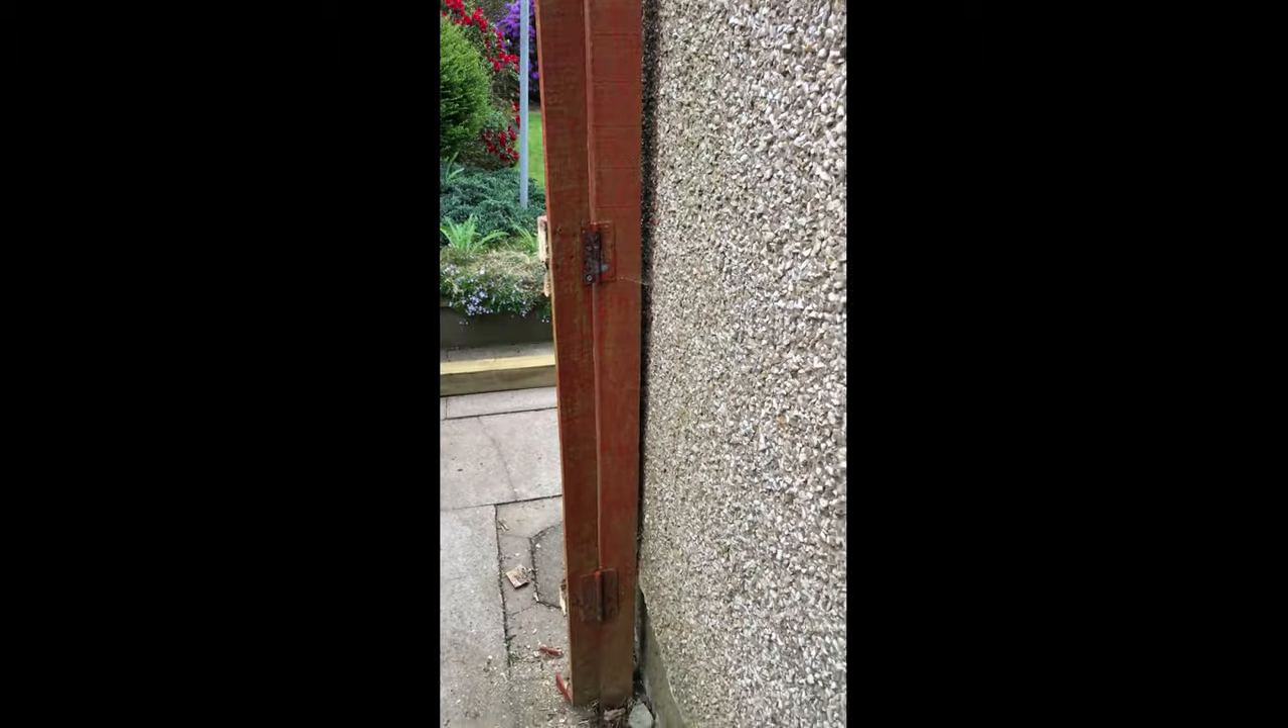So you can see the gap between the wall and the post.